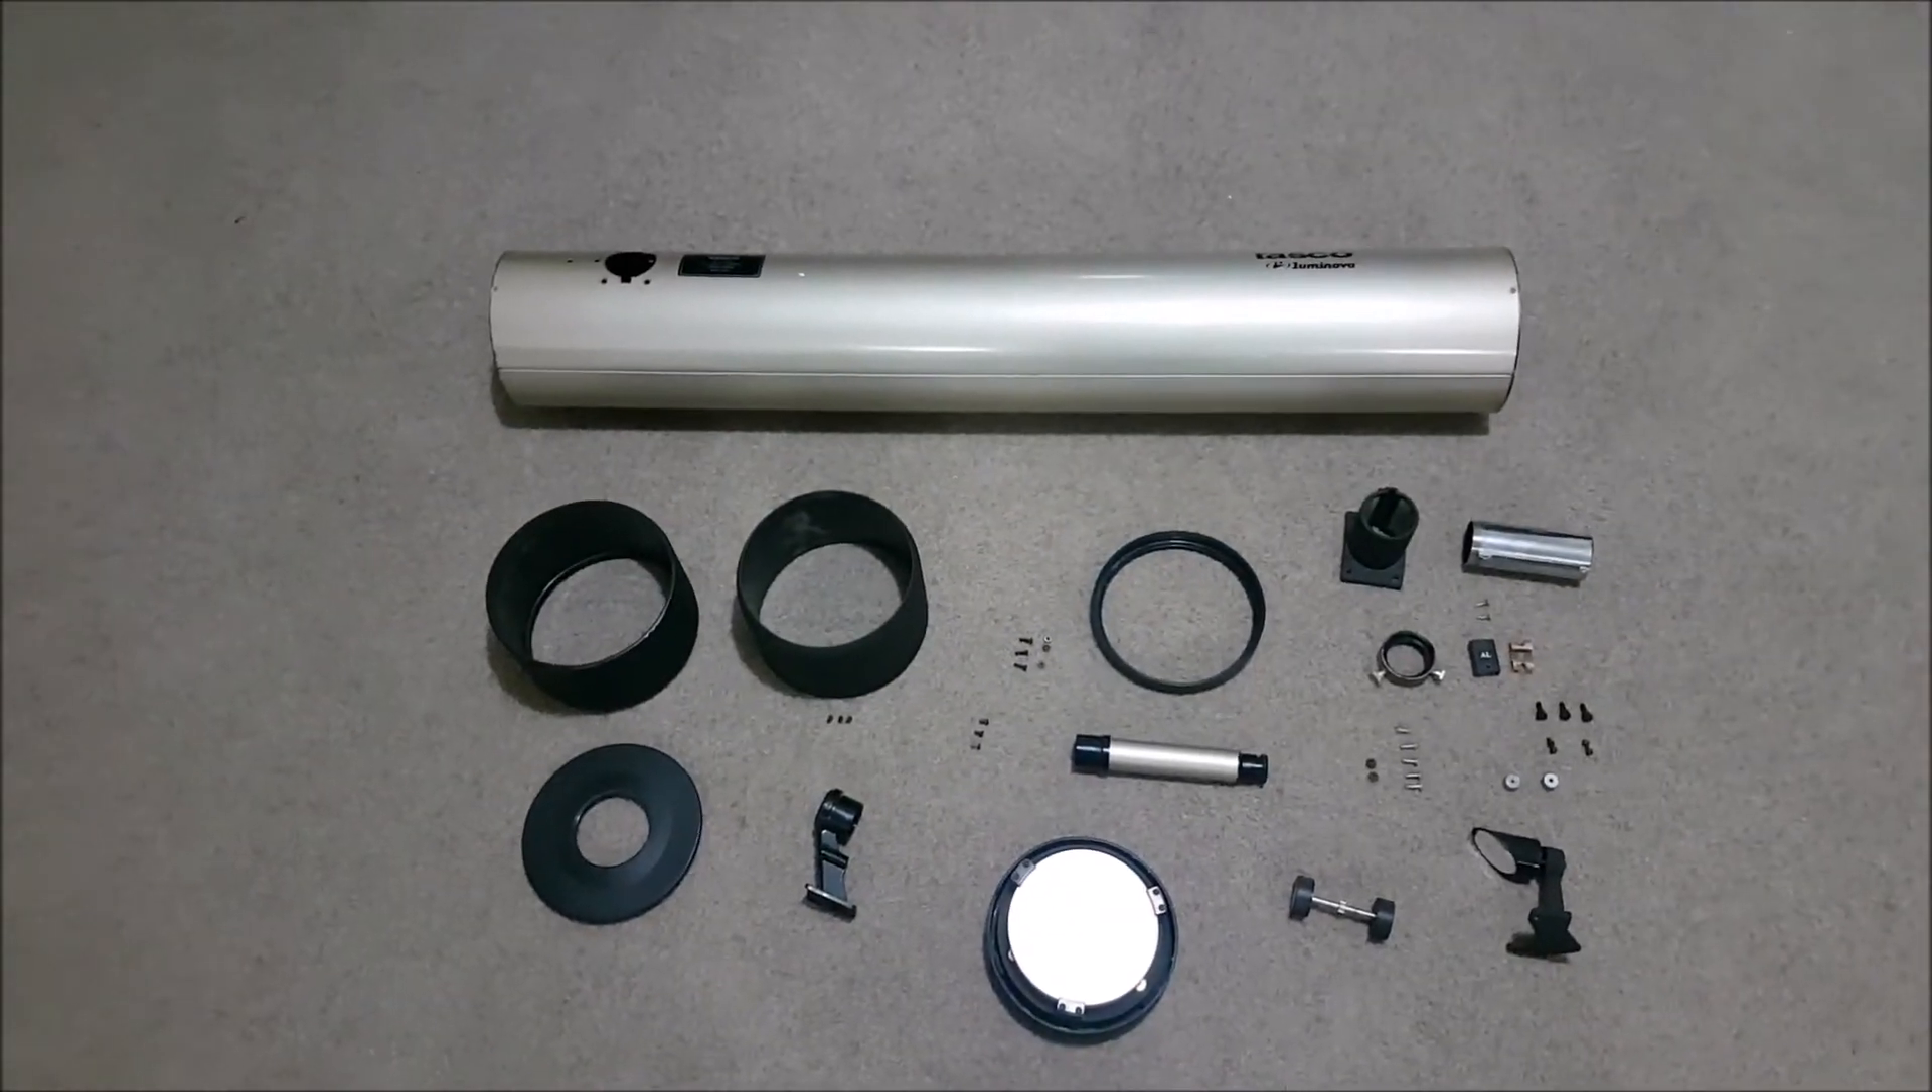So the tube has been taken apart completely, it seems to be mainly in good condition.